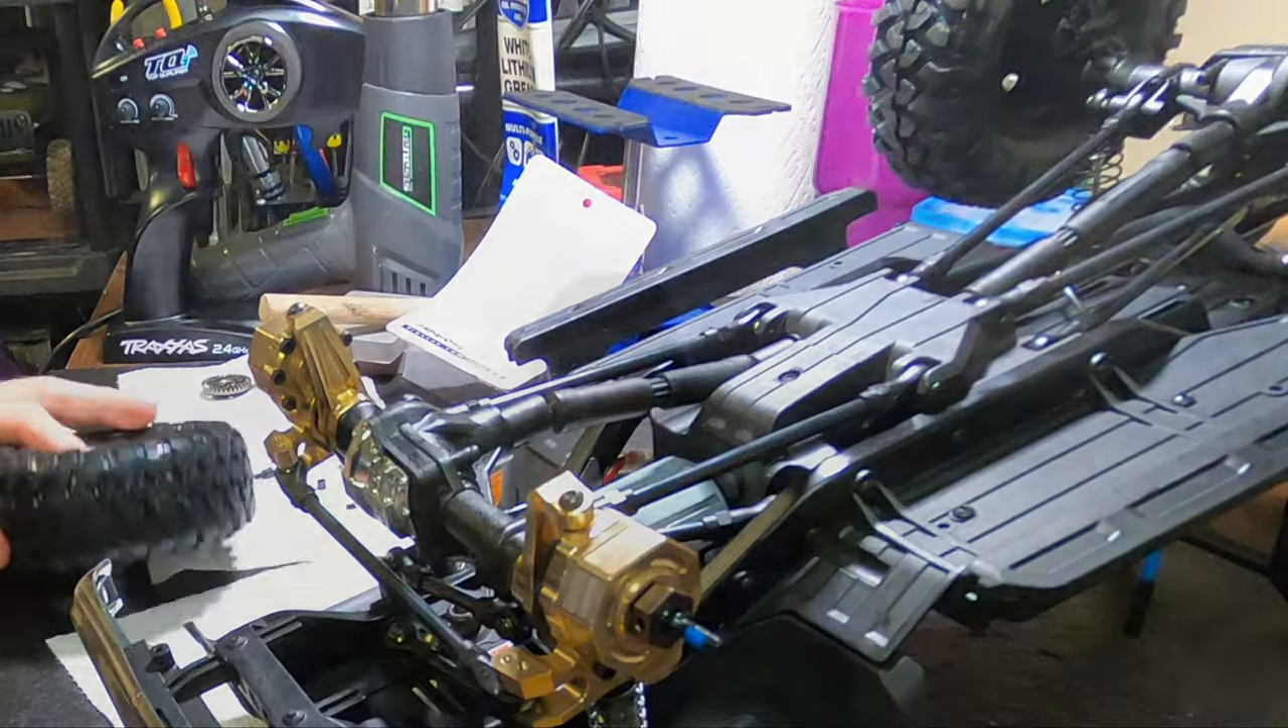All we got to do now is put the tires on.